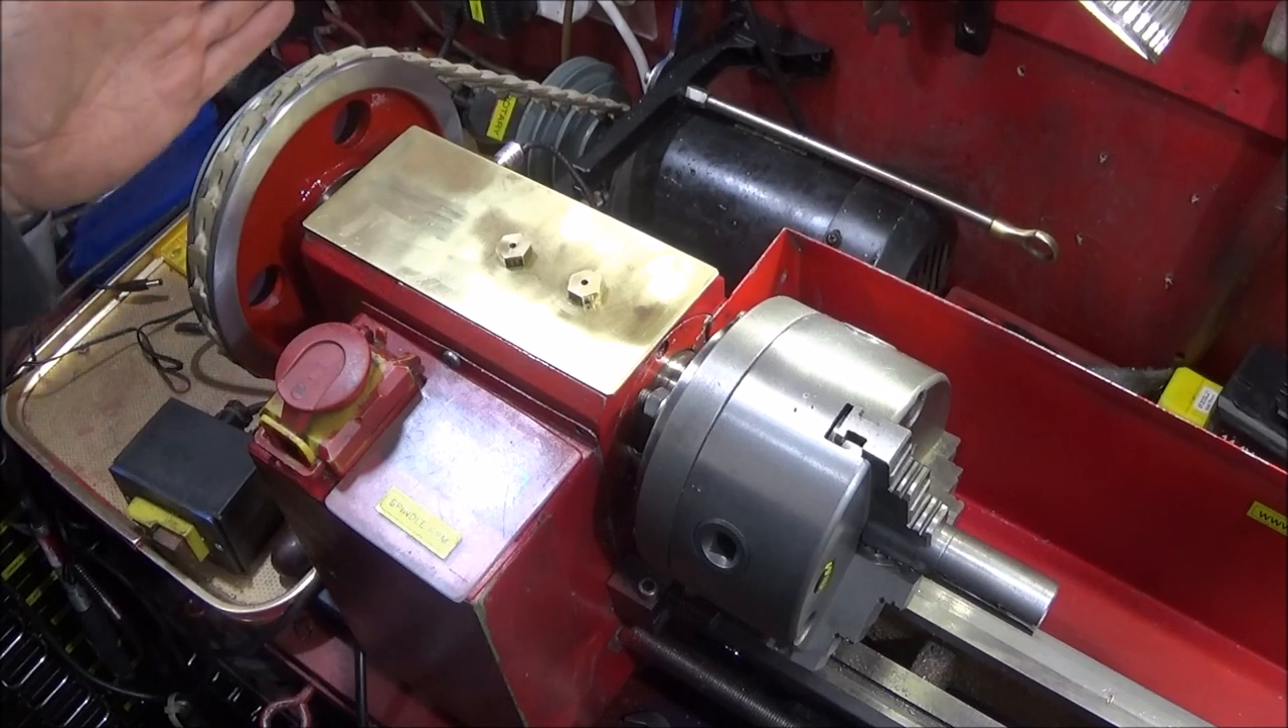Earlier in the video you saw this seven inch pulley I've had this one for absolutely many years never used it and here it is now on the Chinese mini lathe.